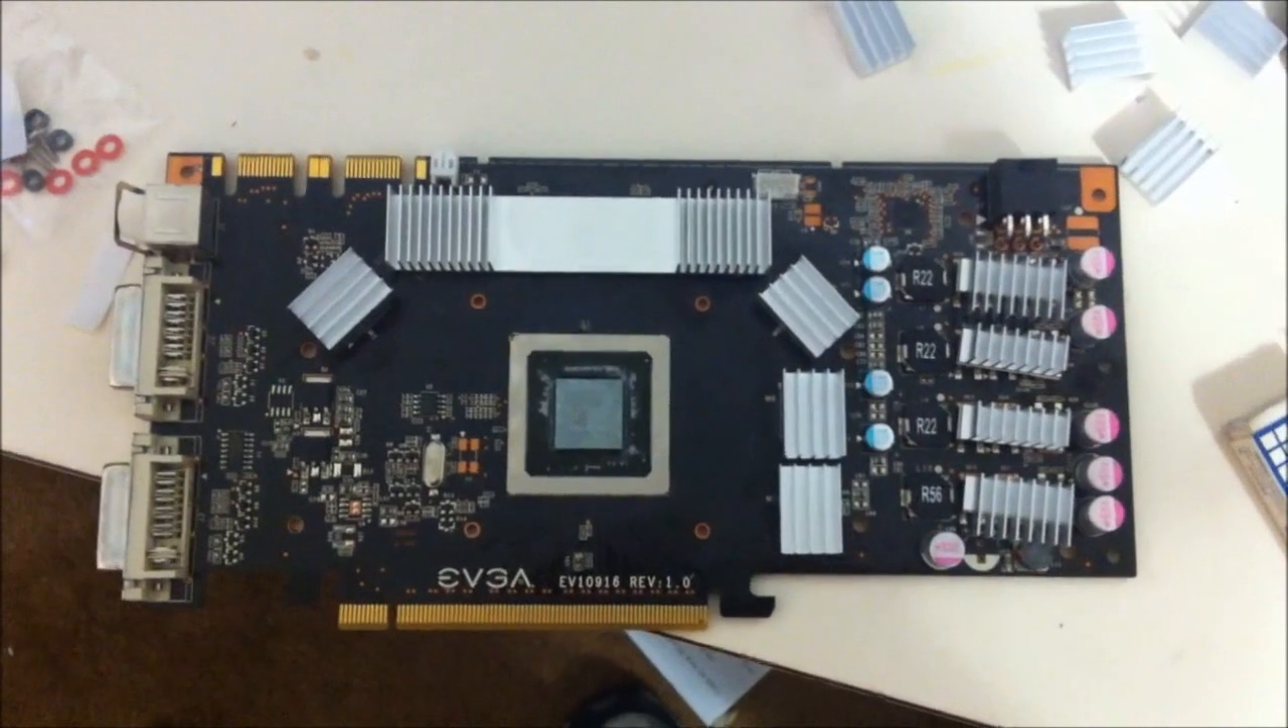Okay I have all the heat sinks installed right now for the EVGA 250 GTS.